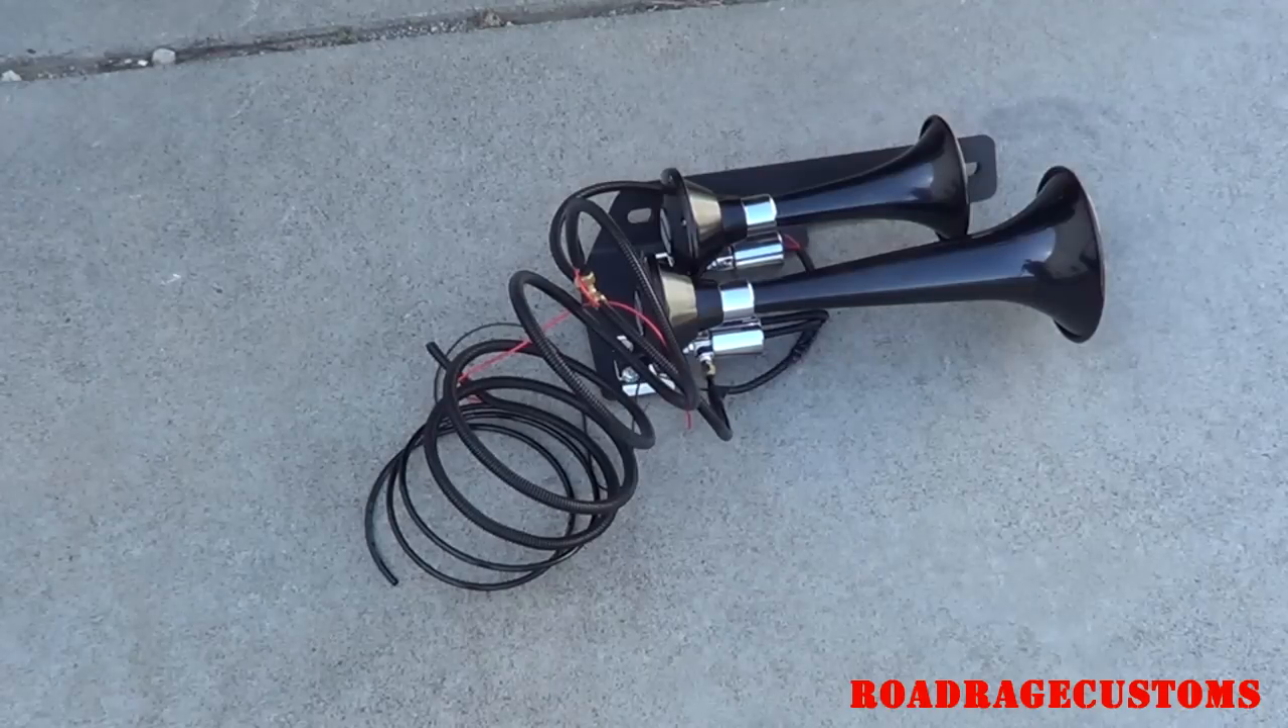So I've got the horns pre-wired and pre-plumbed and bolted to the mounting bracket.